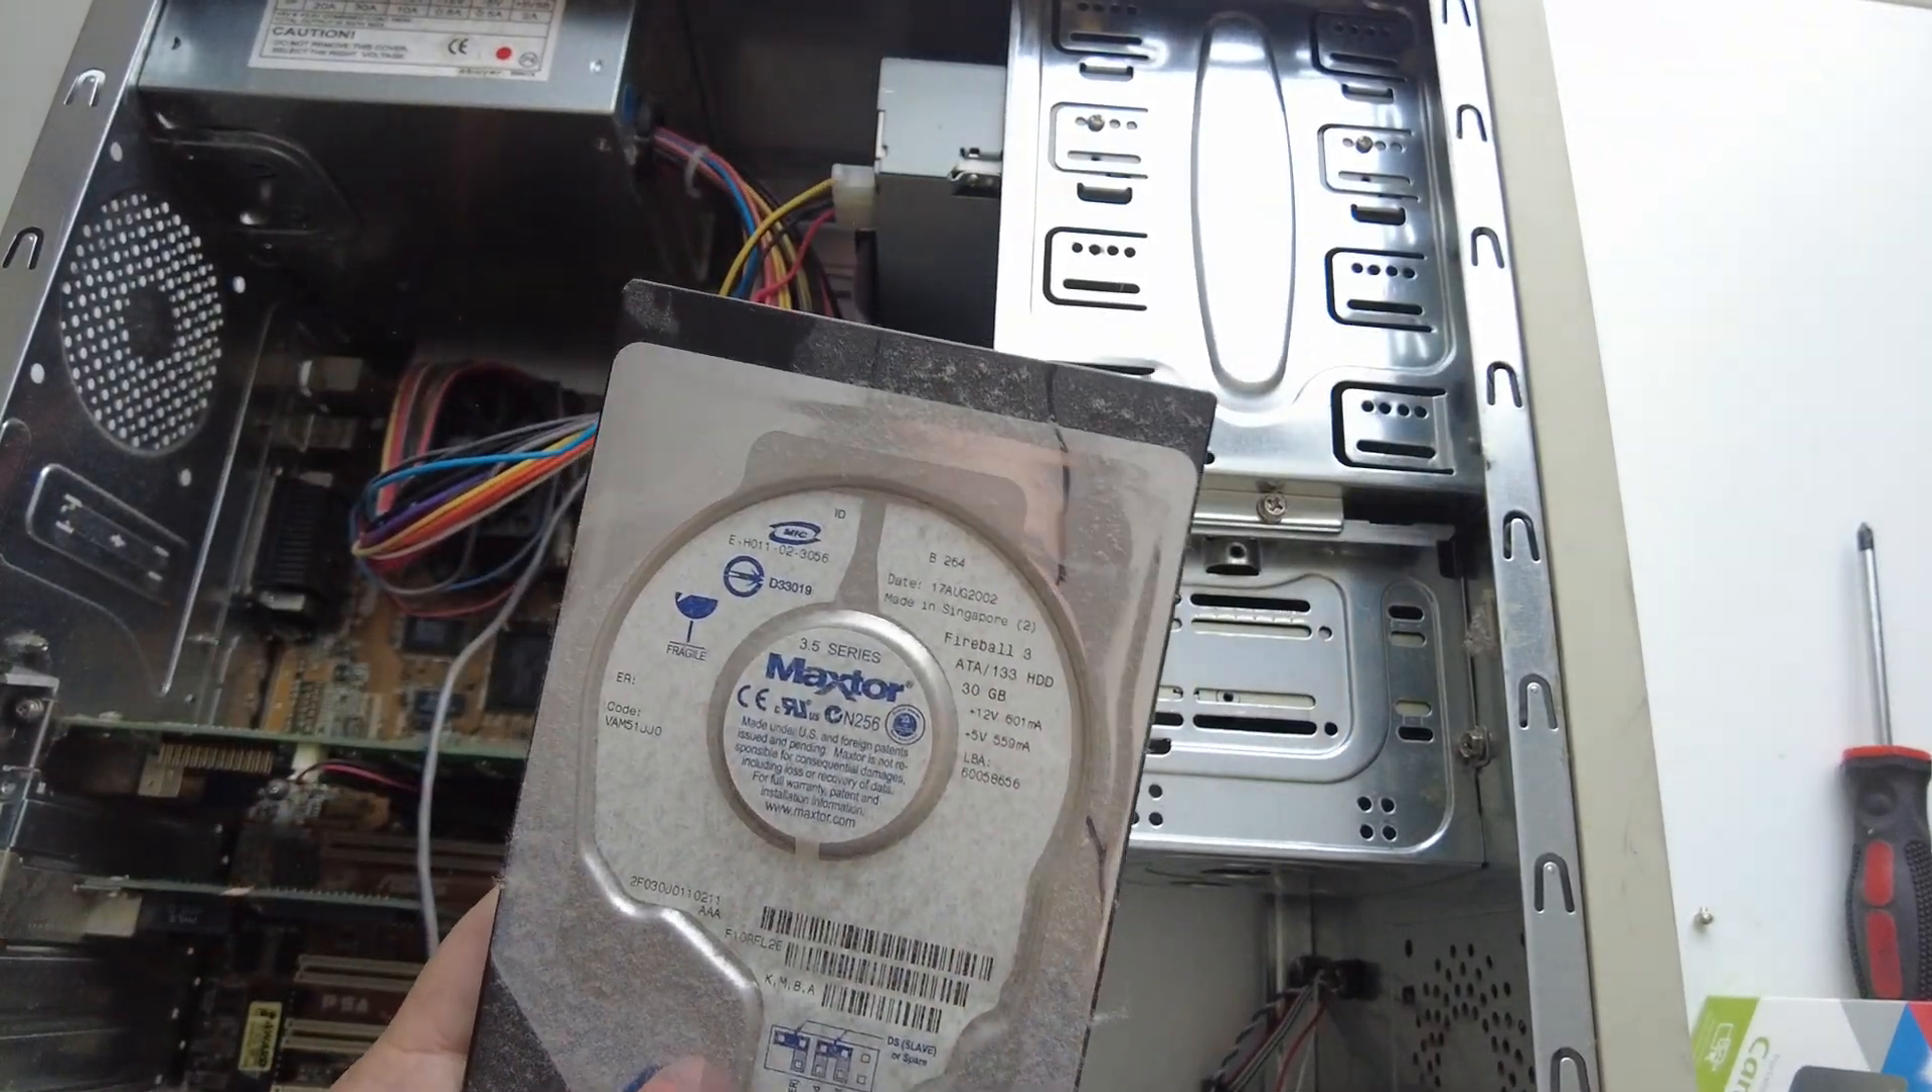And now we've successfully extracted this hard drive.